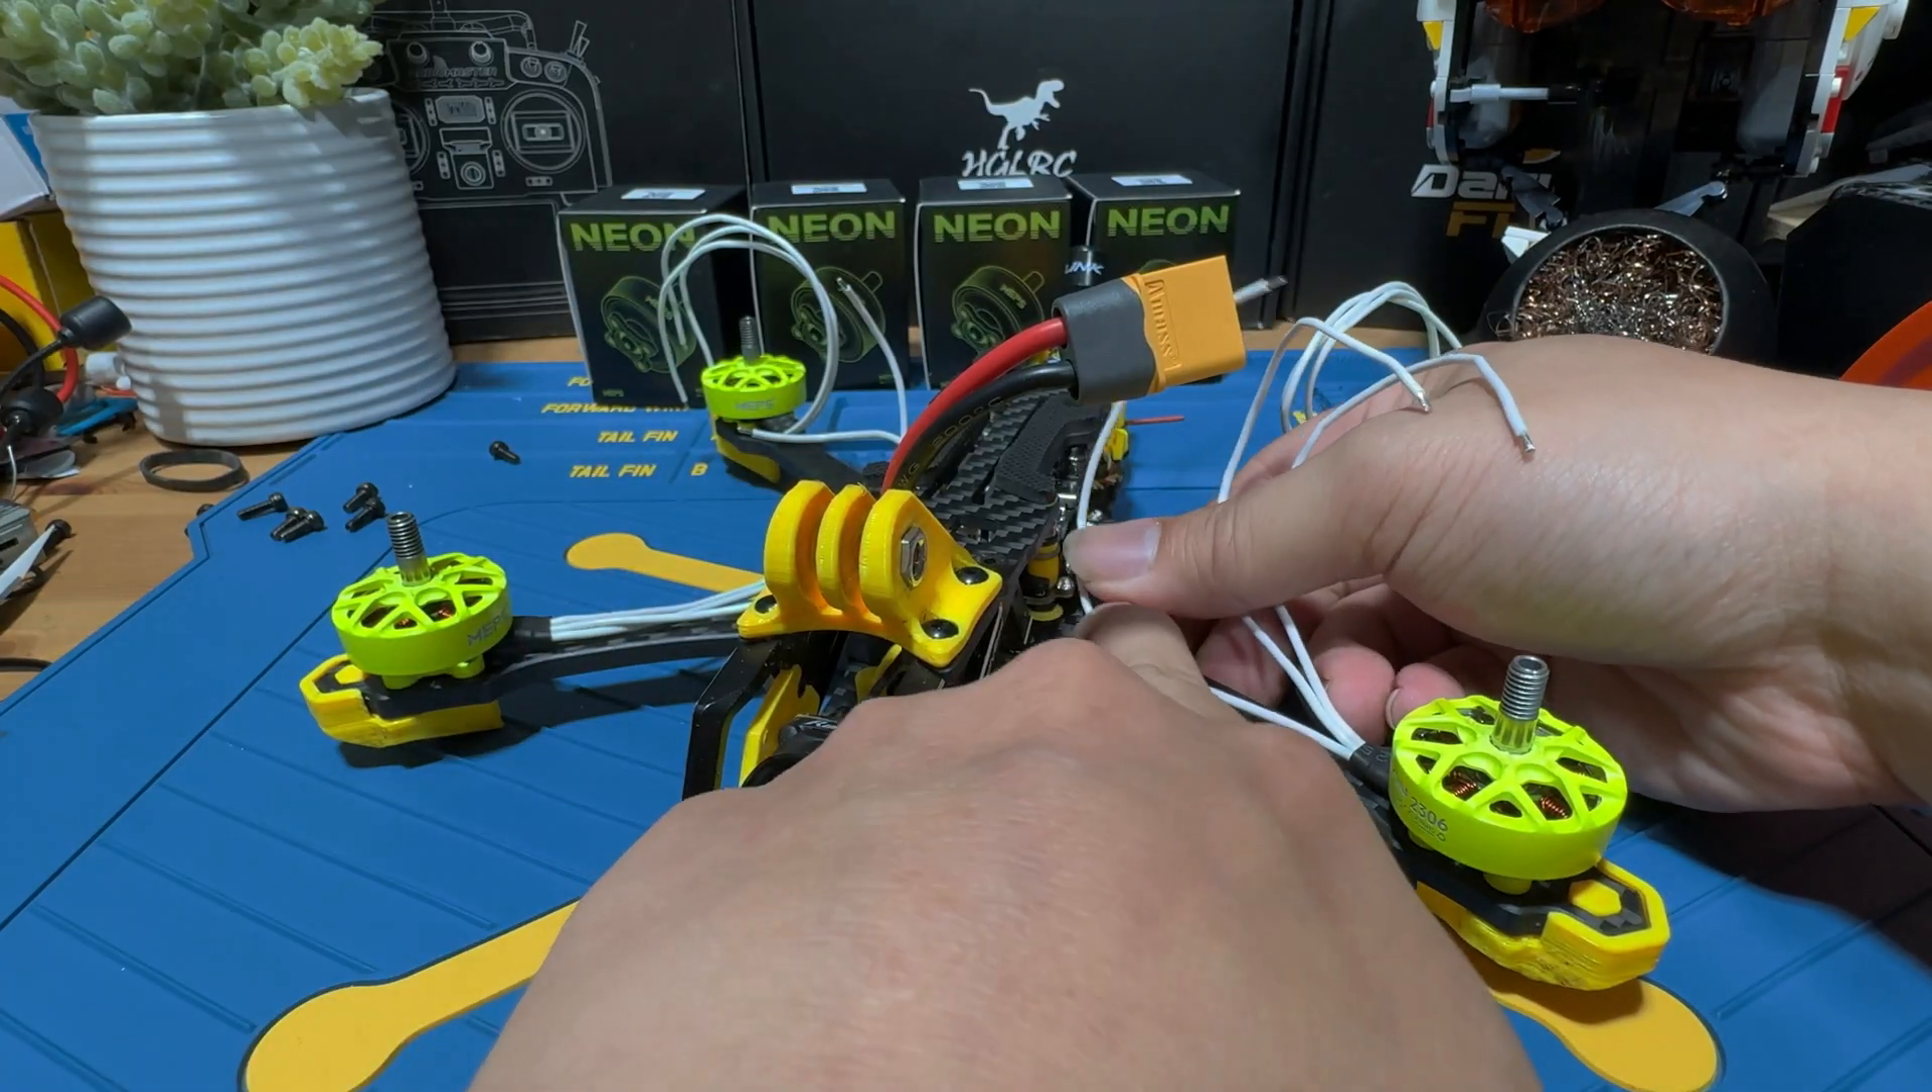Okay, so now we have finished the installation of the motors so we basically got them secure. They actually look pretty good but I kind of wish that it is either black or yellow so it kind of fits this theme a little bit better.